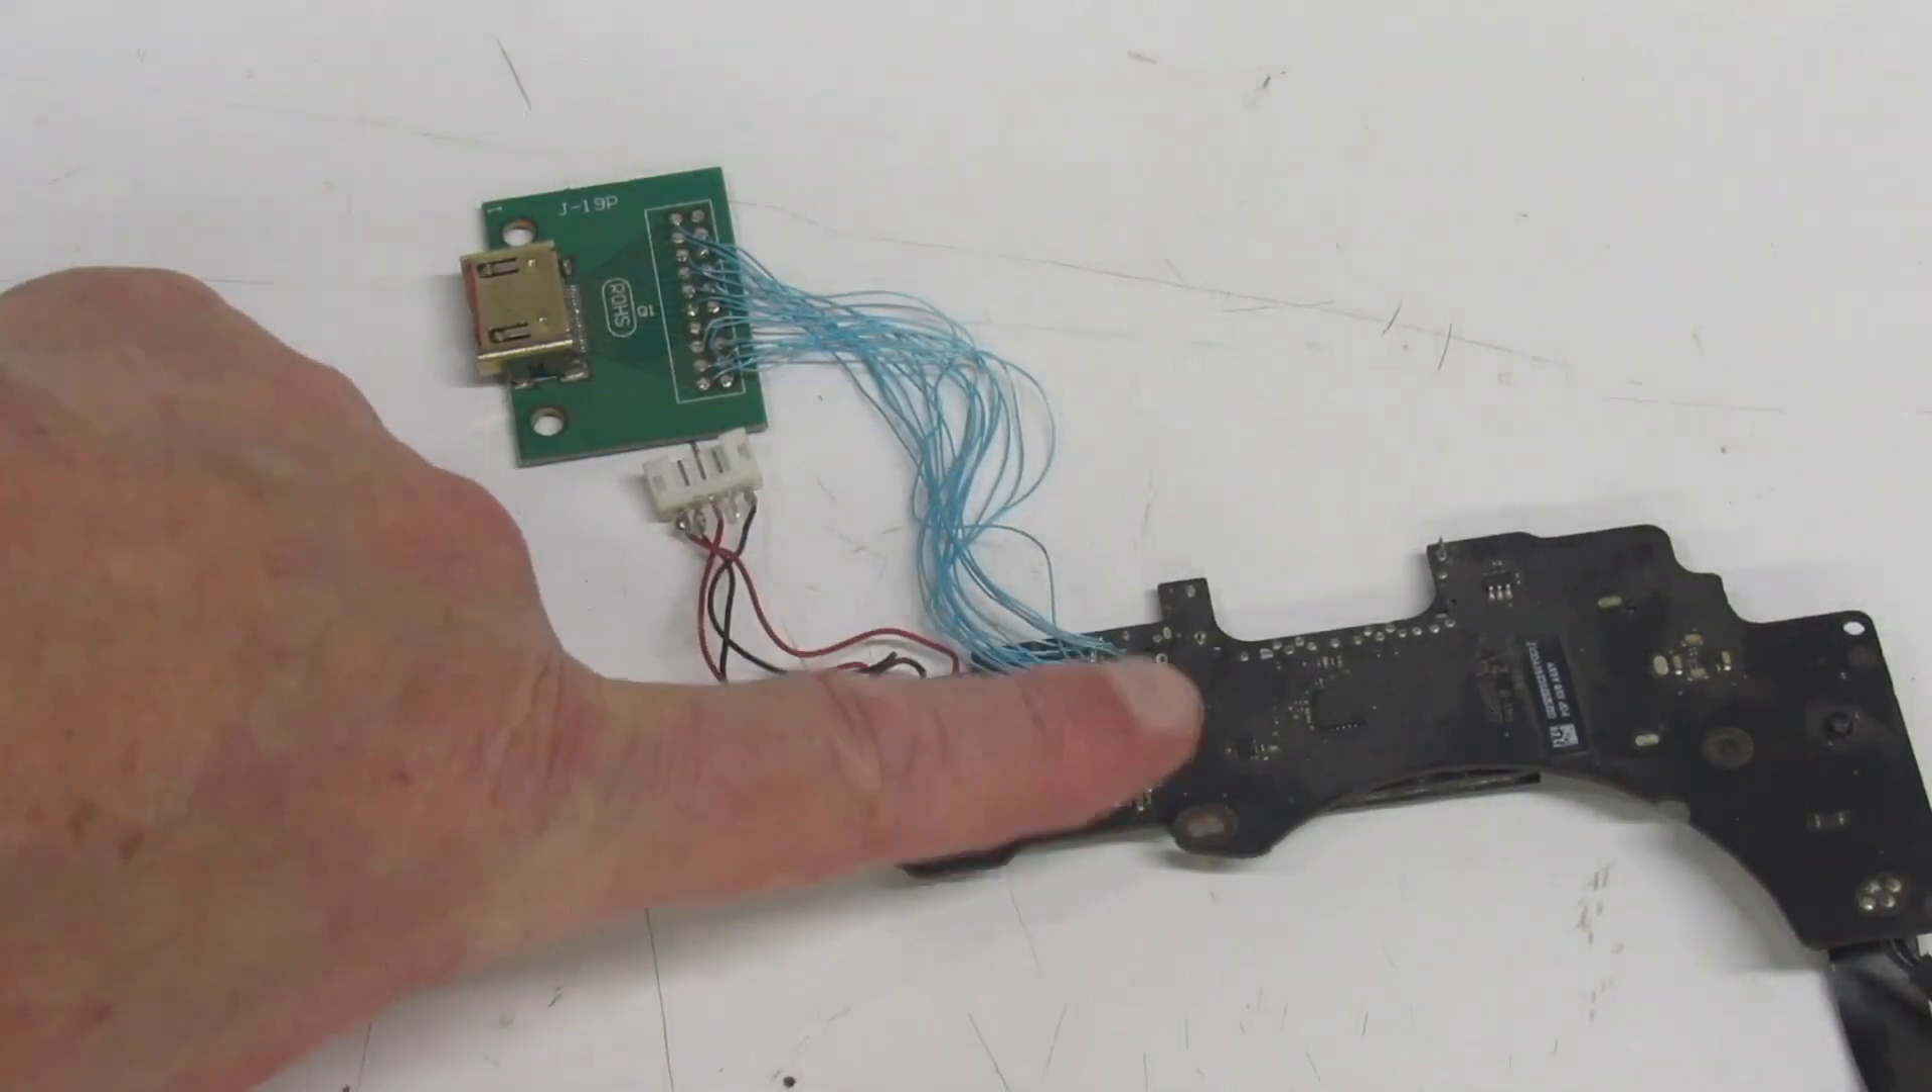If you look at the input output board you can see where I extended the HDMI connector.